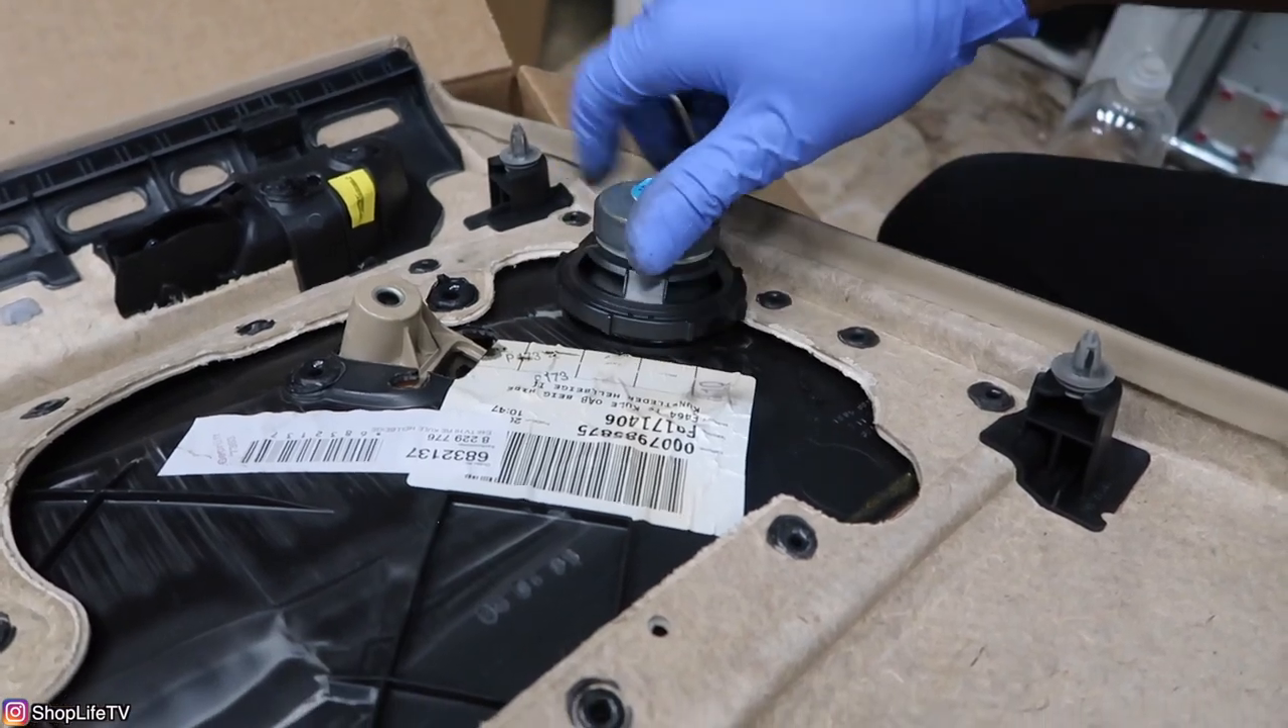With the door panel off of the car, we're going to remove this speaker.